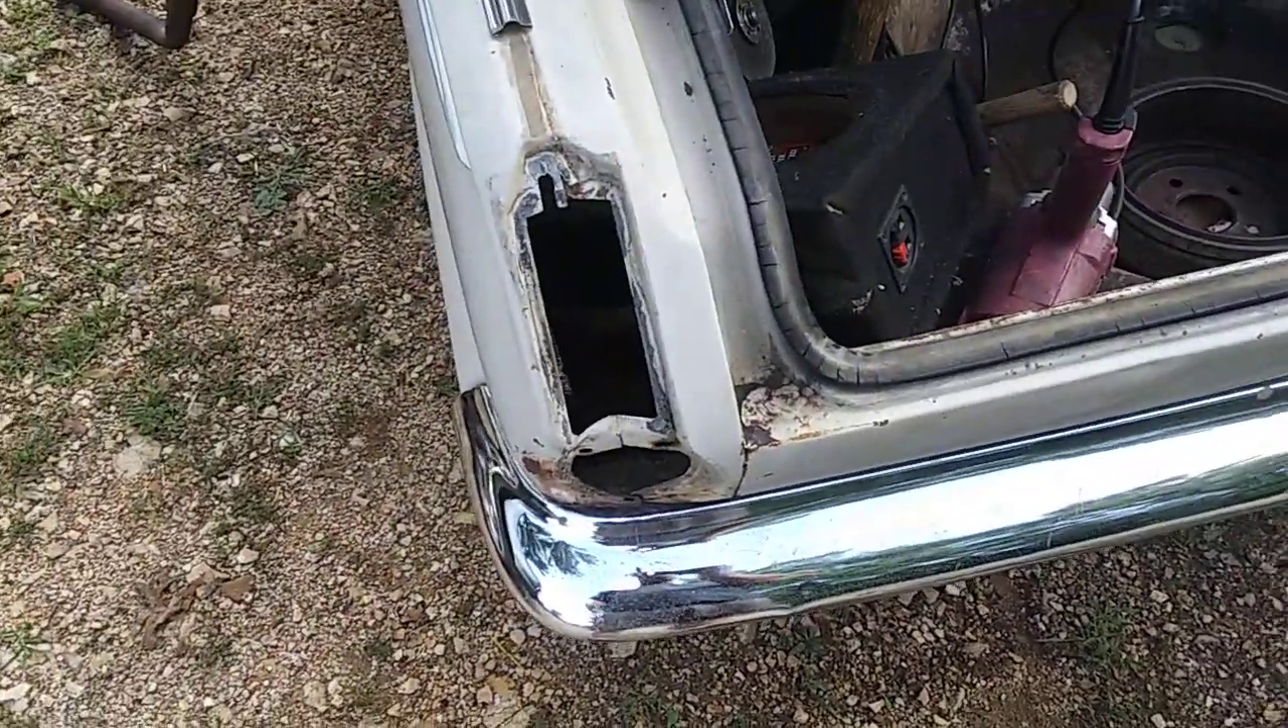As you can see, I took out the tail lights today.